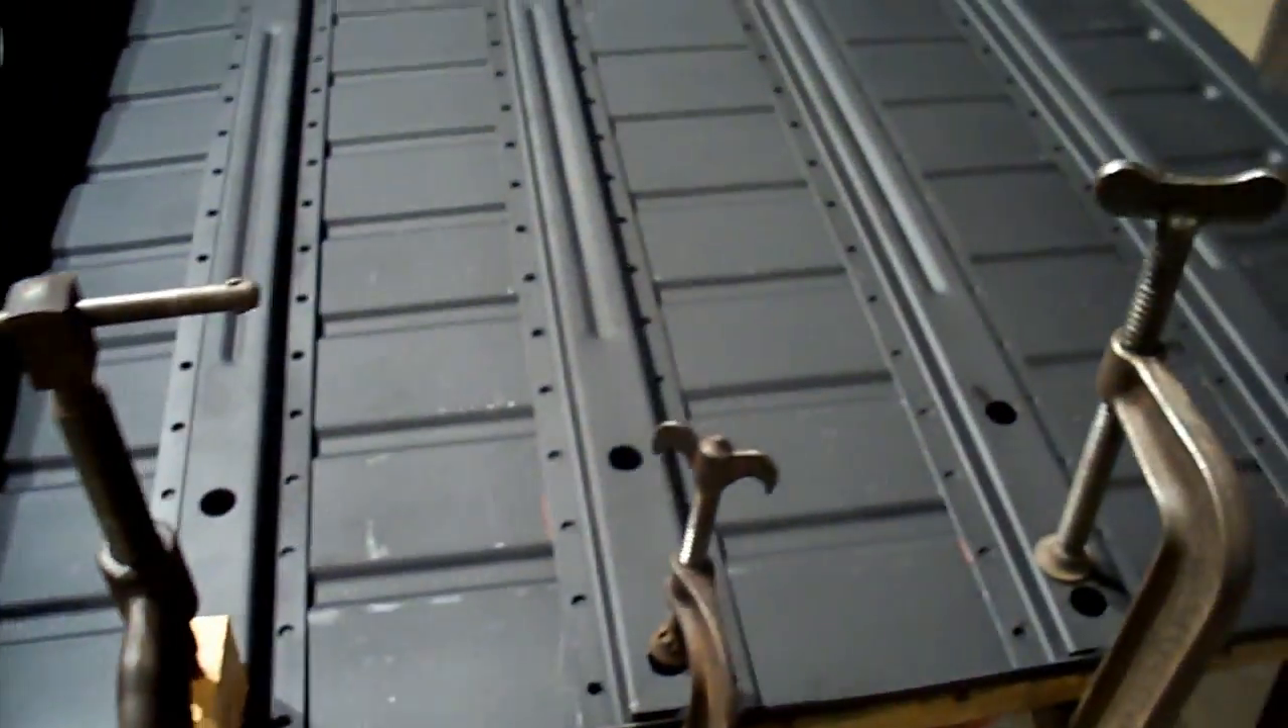Everybody here we are with the rear floor with the hat channel installed on it uh it's clamped down there and we've got the rear floor riser in place and that's clamped in there also.